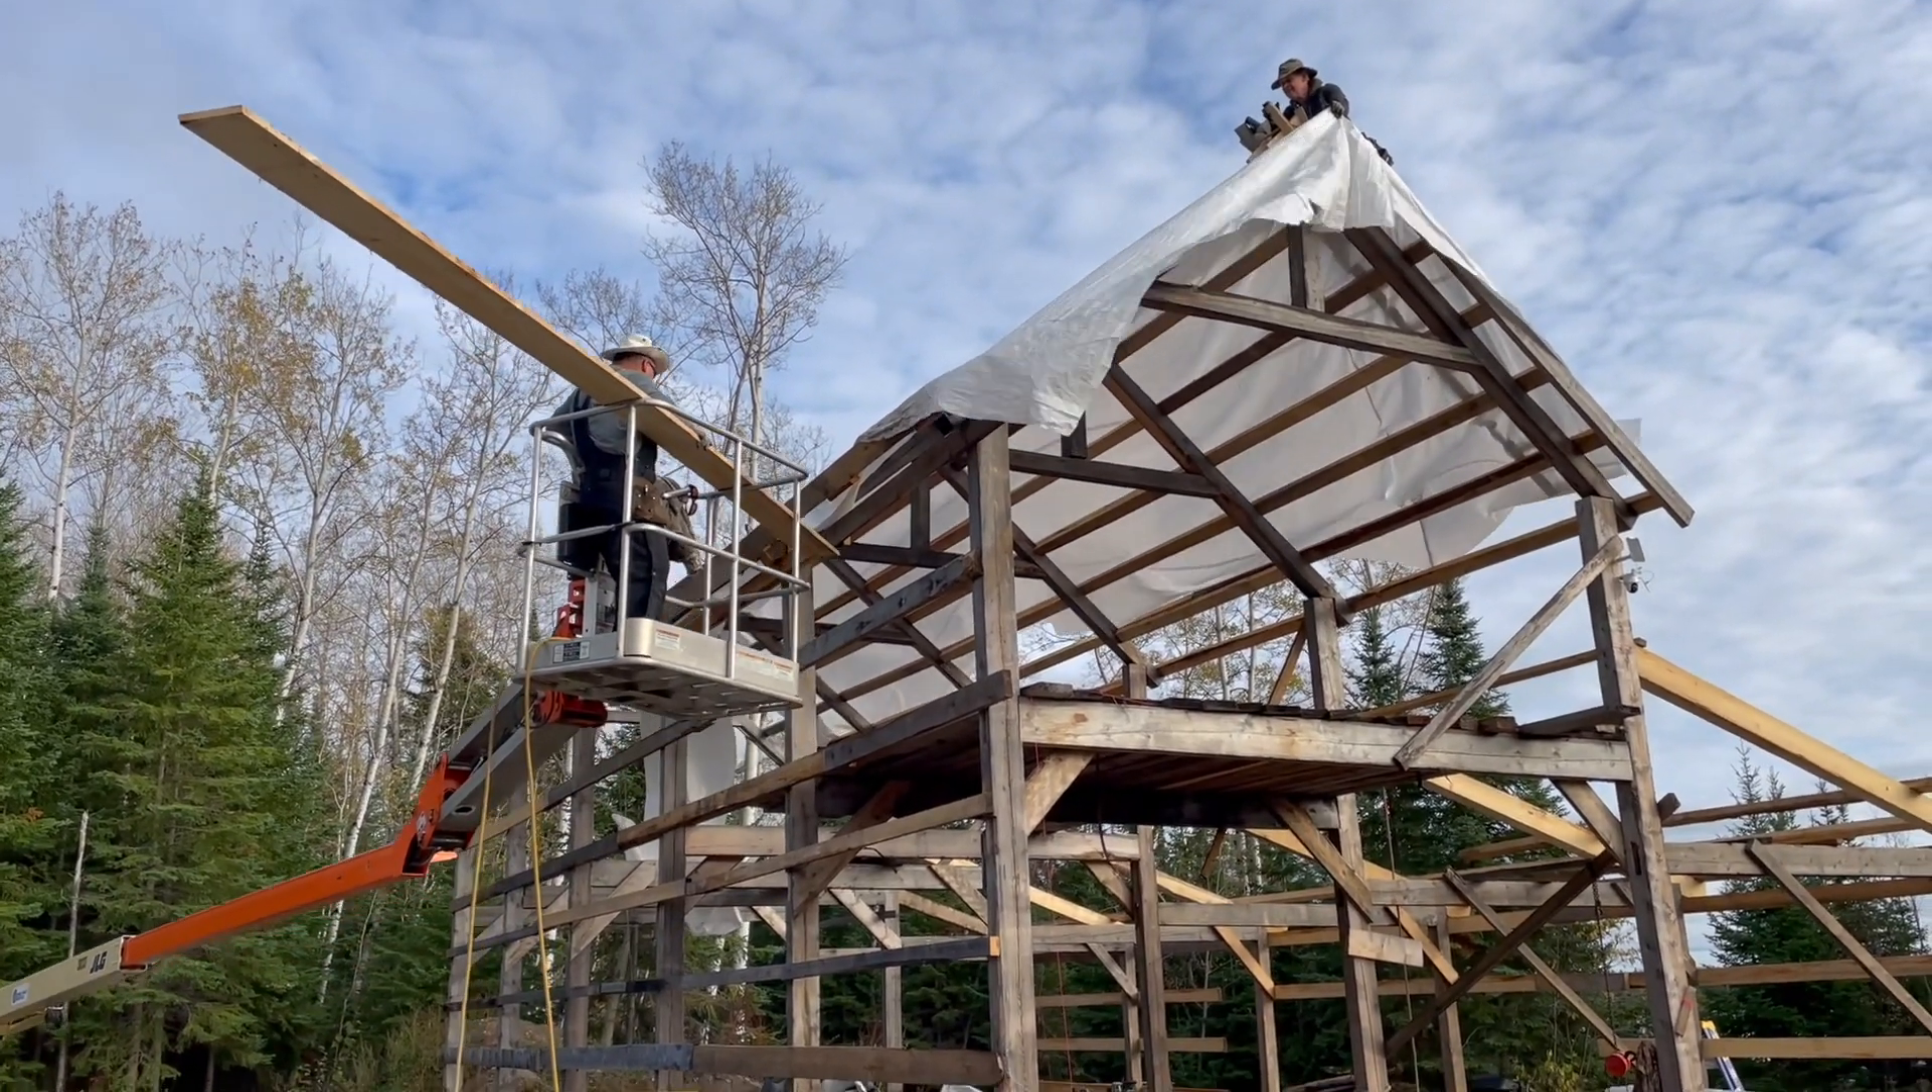The tarp is on it's not fully fastened and the first board is going up as the sheeting.